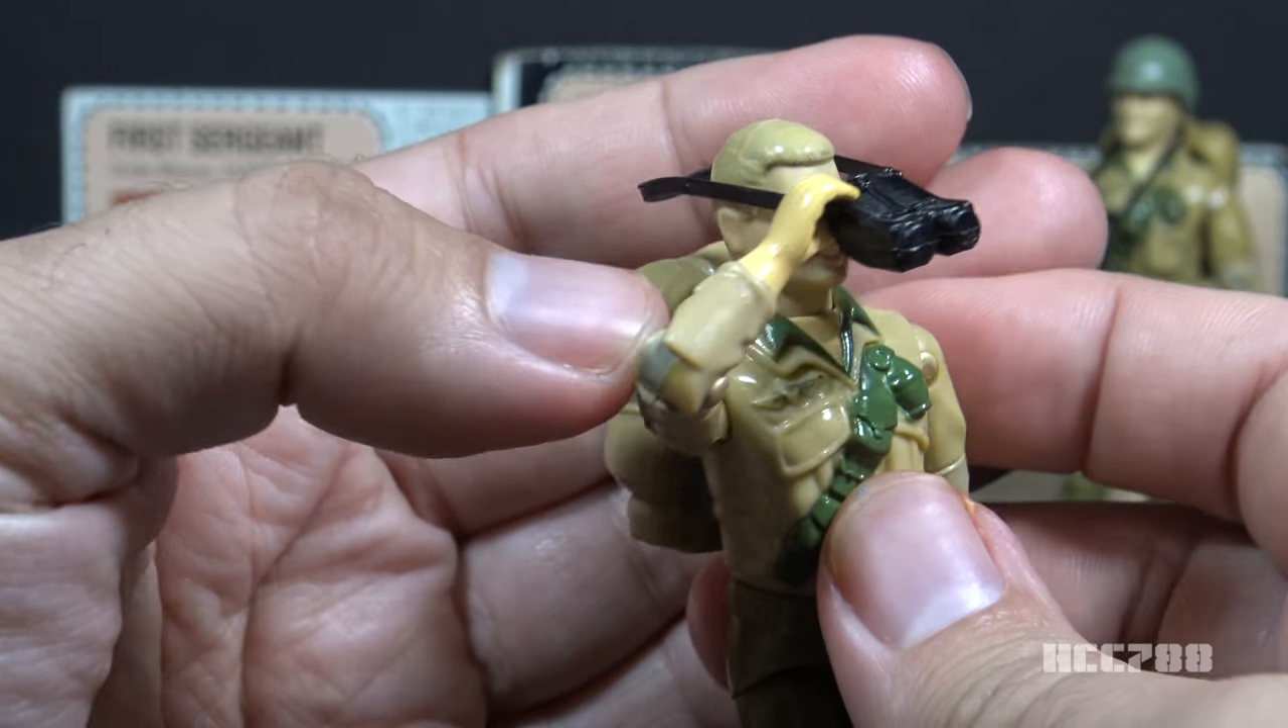But because he has that stiff black strap, the strap kind of sticks out behind his head.